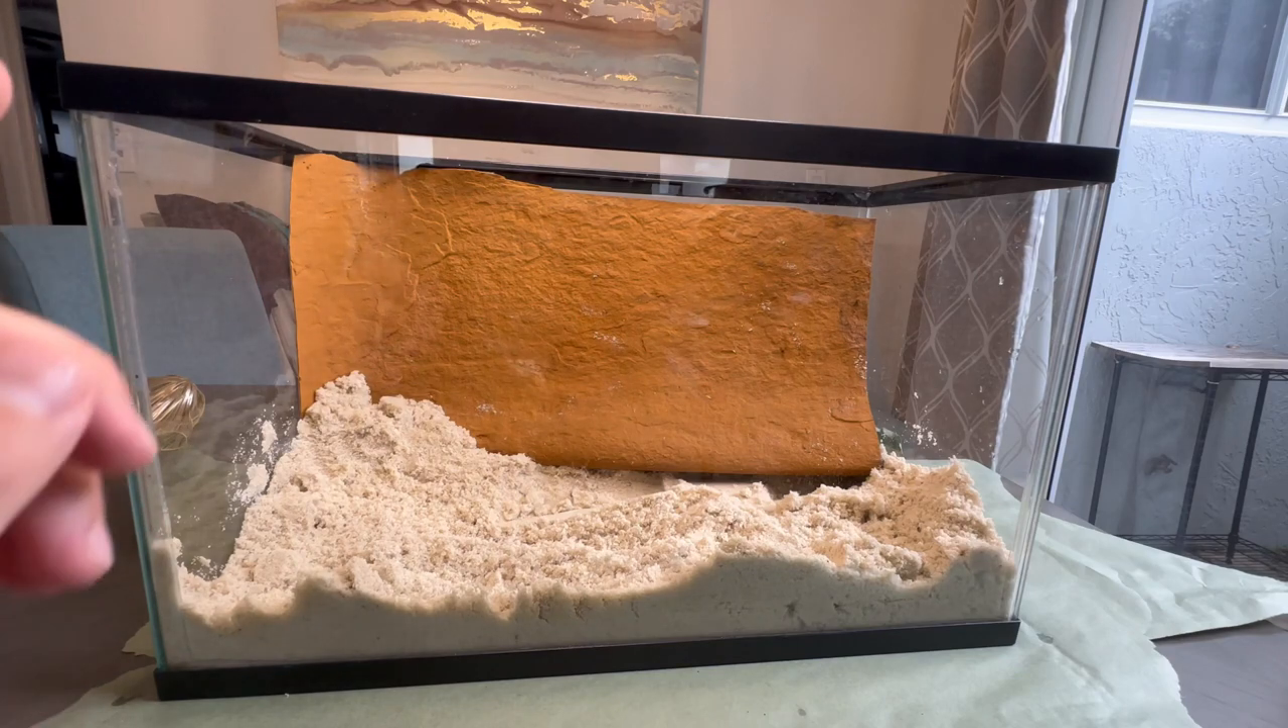The background is popping out a little too far, so I'll use some rocks to push it back.